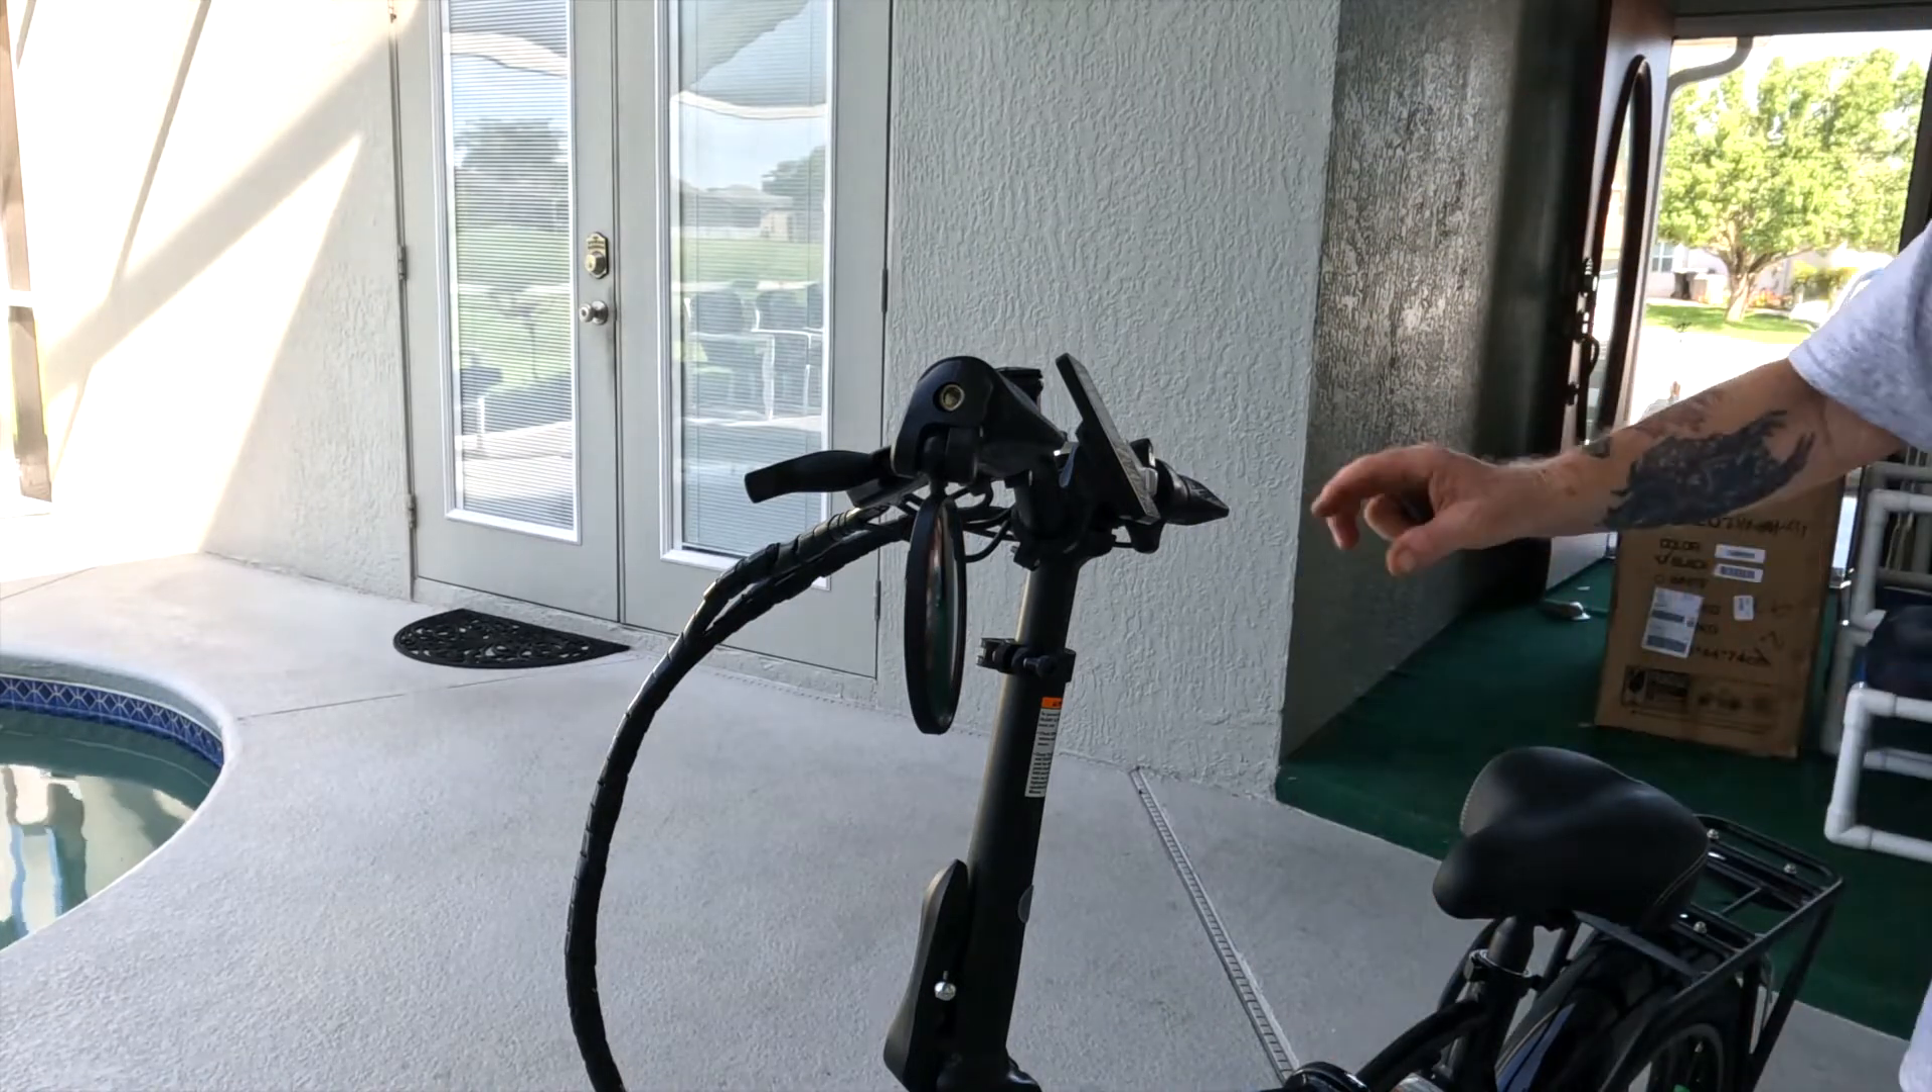That's what I'm talking about. So, as you can see, the mirror is installed.